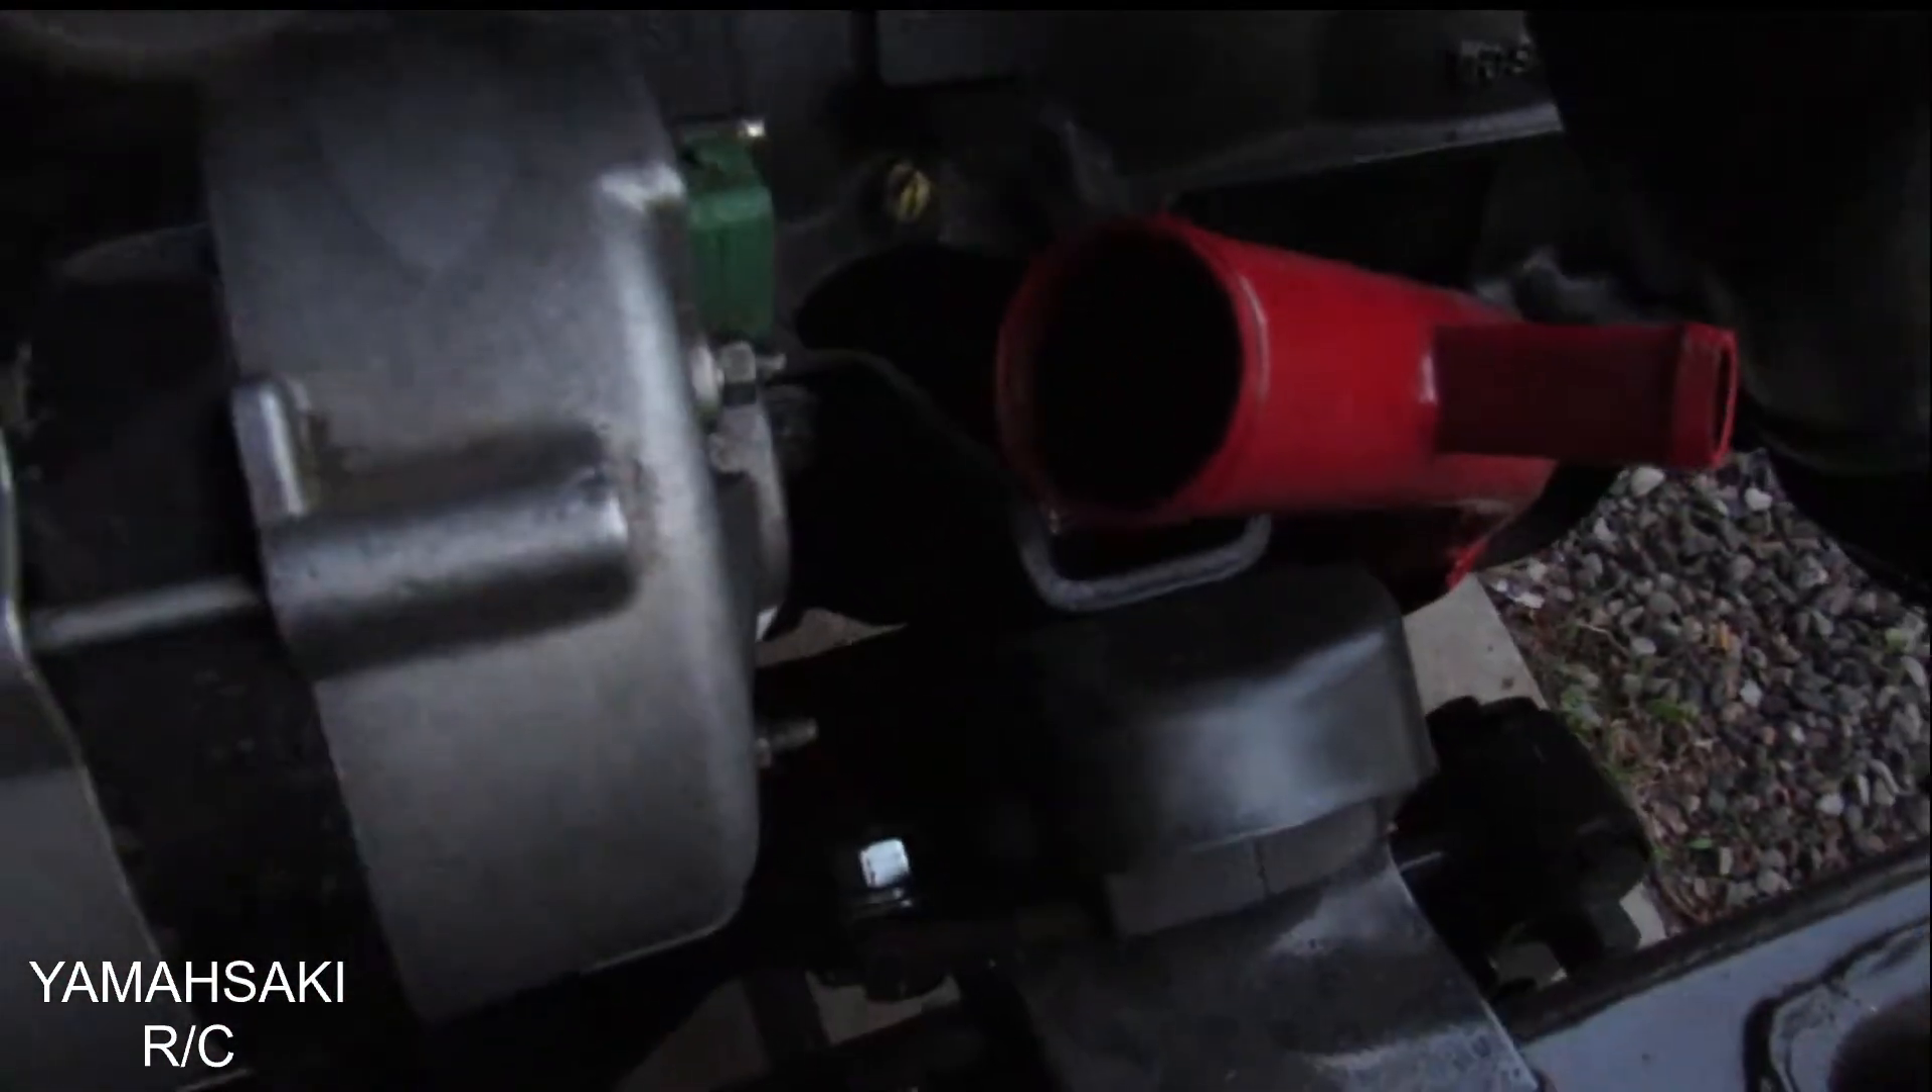You guys can probably see the tube here it's installed painted red.